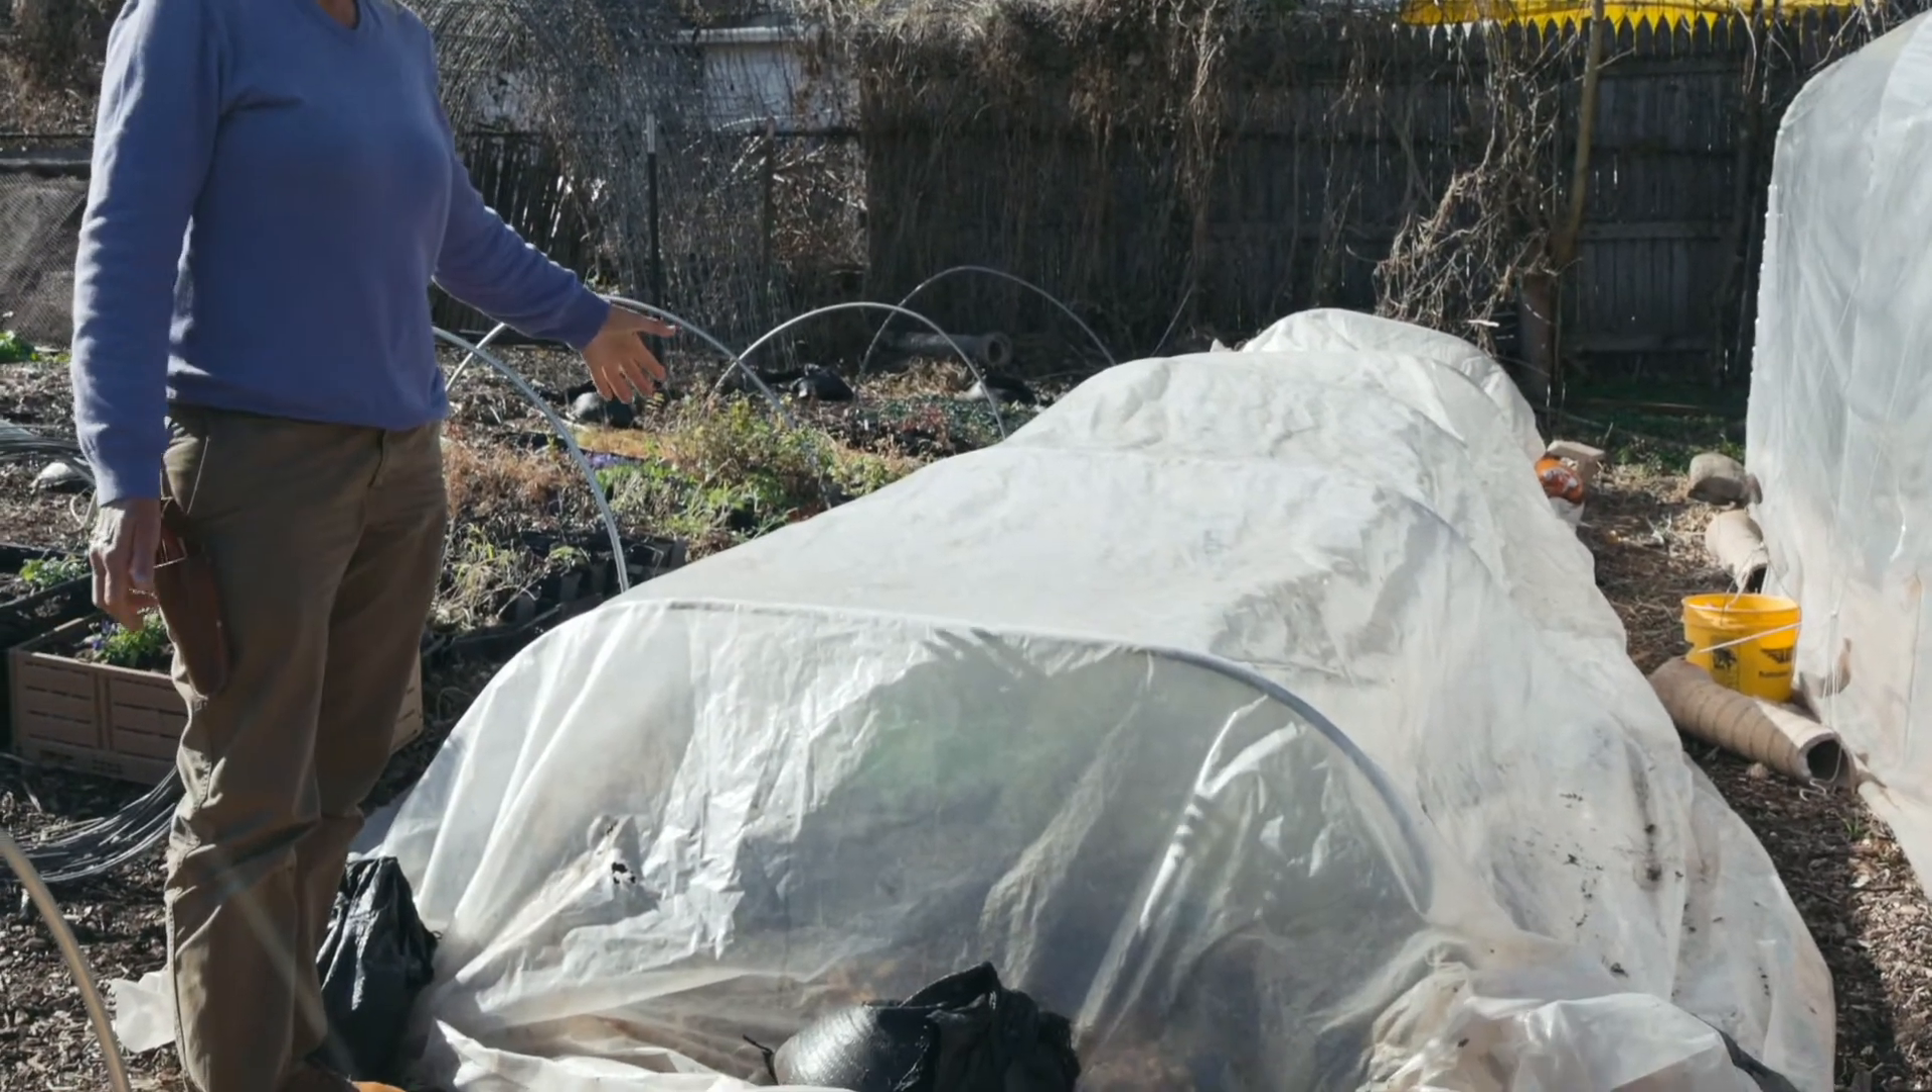Here's an example of a low tunnel that we've made where we've already covered the hoops with plastic.